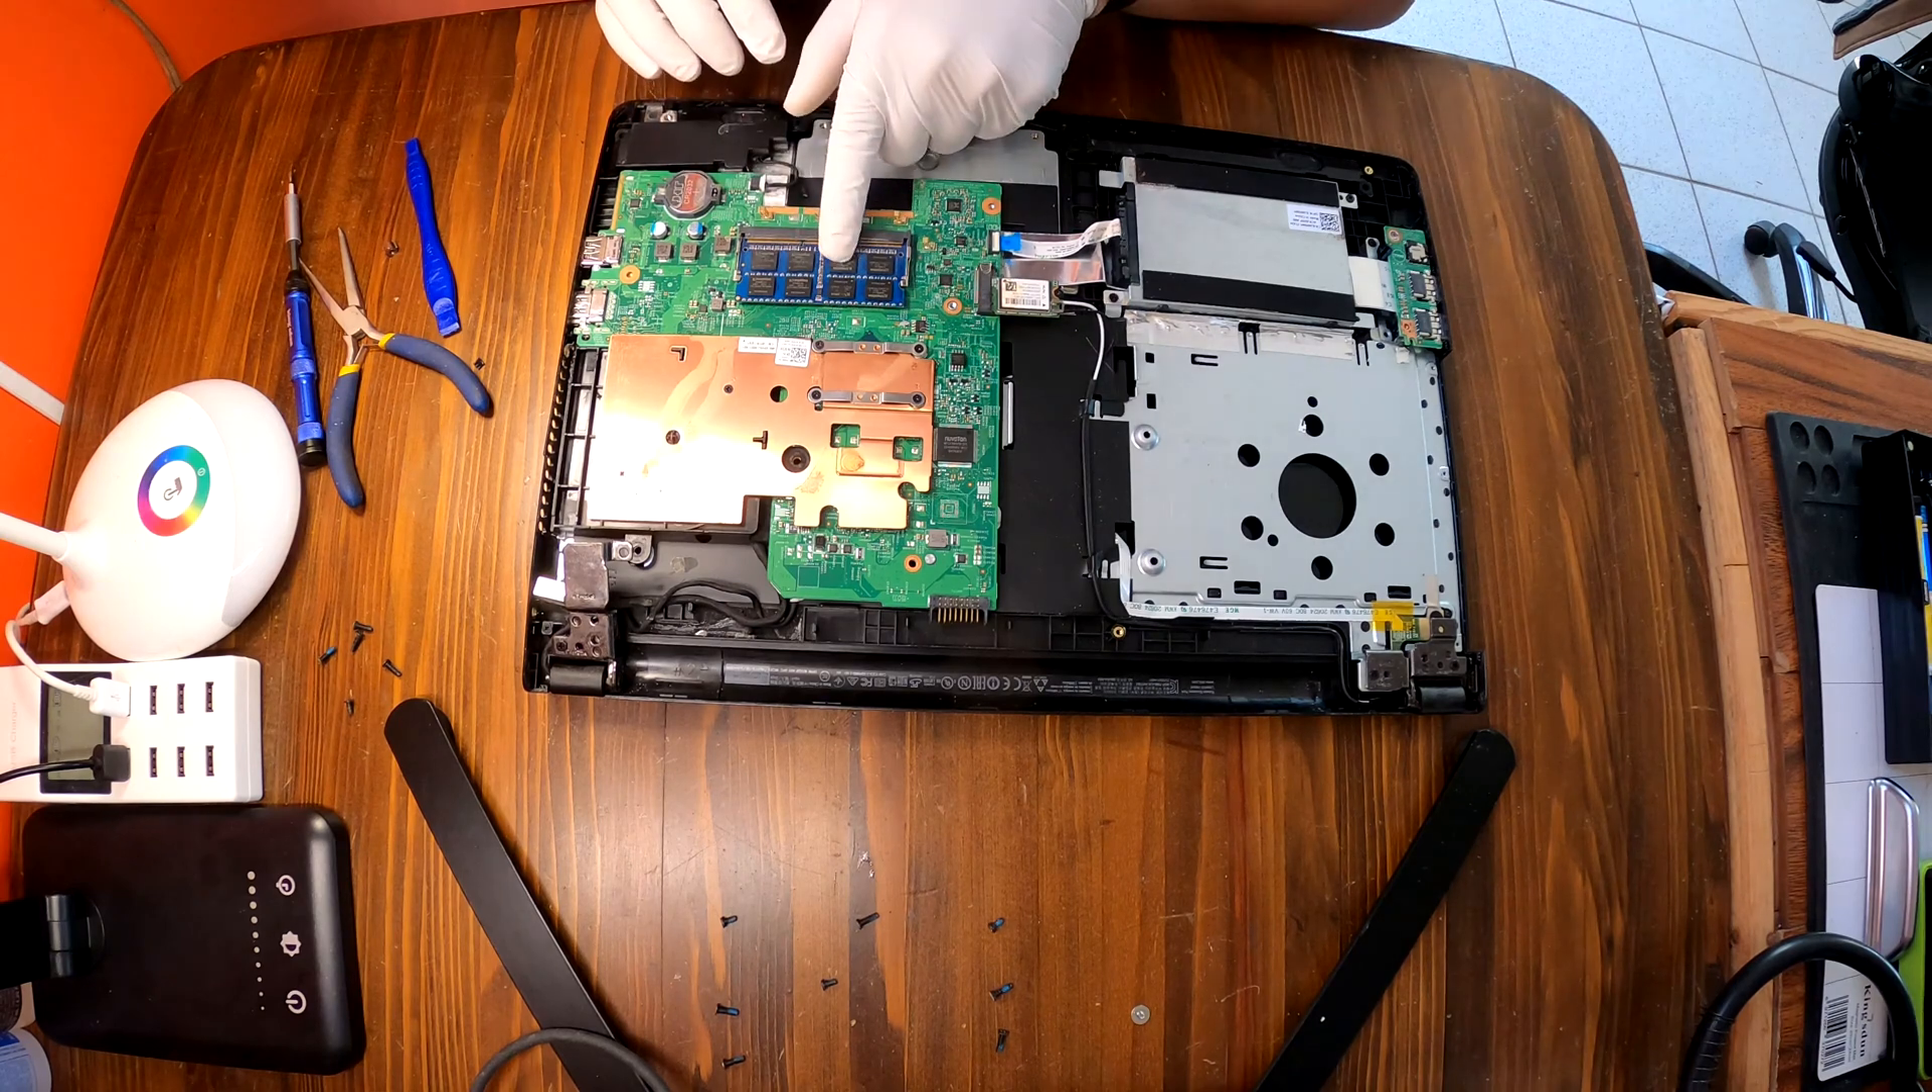Okay the bottom cover is off.